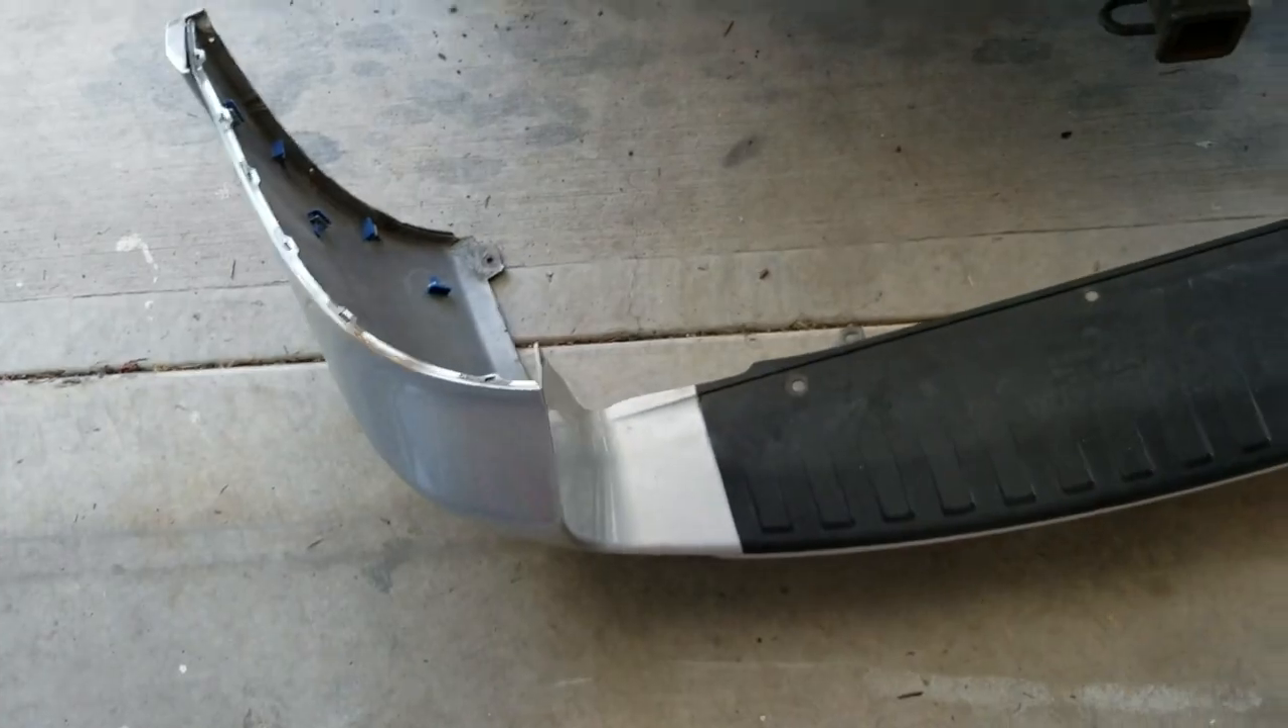So there's the bumper cover off.